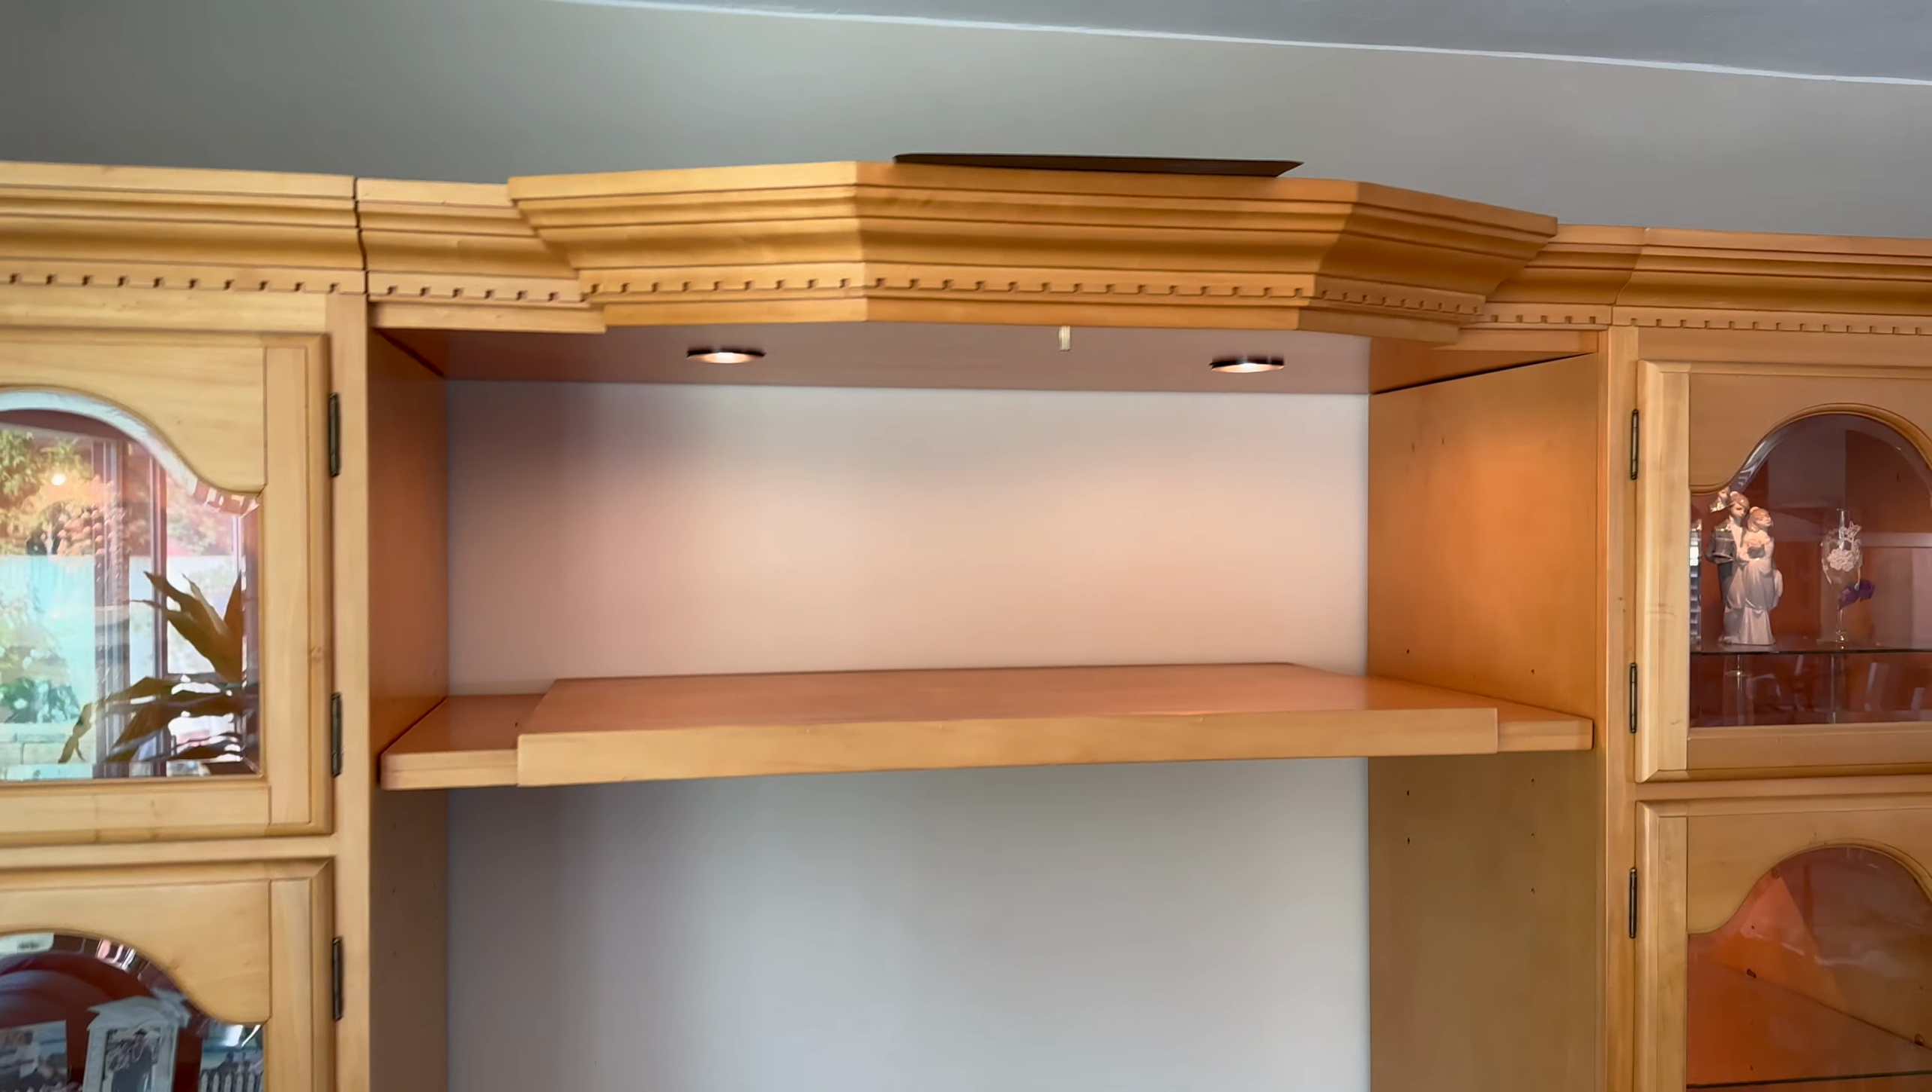We have the upper shelf in place looks good.